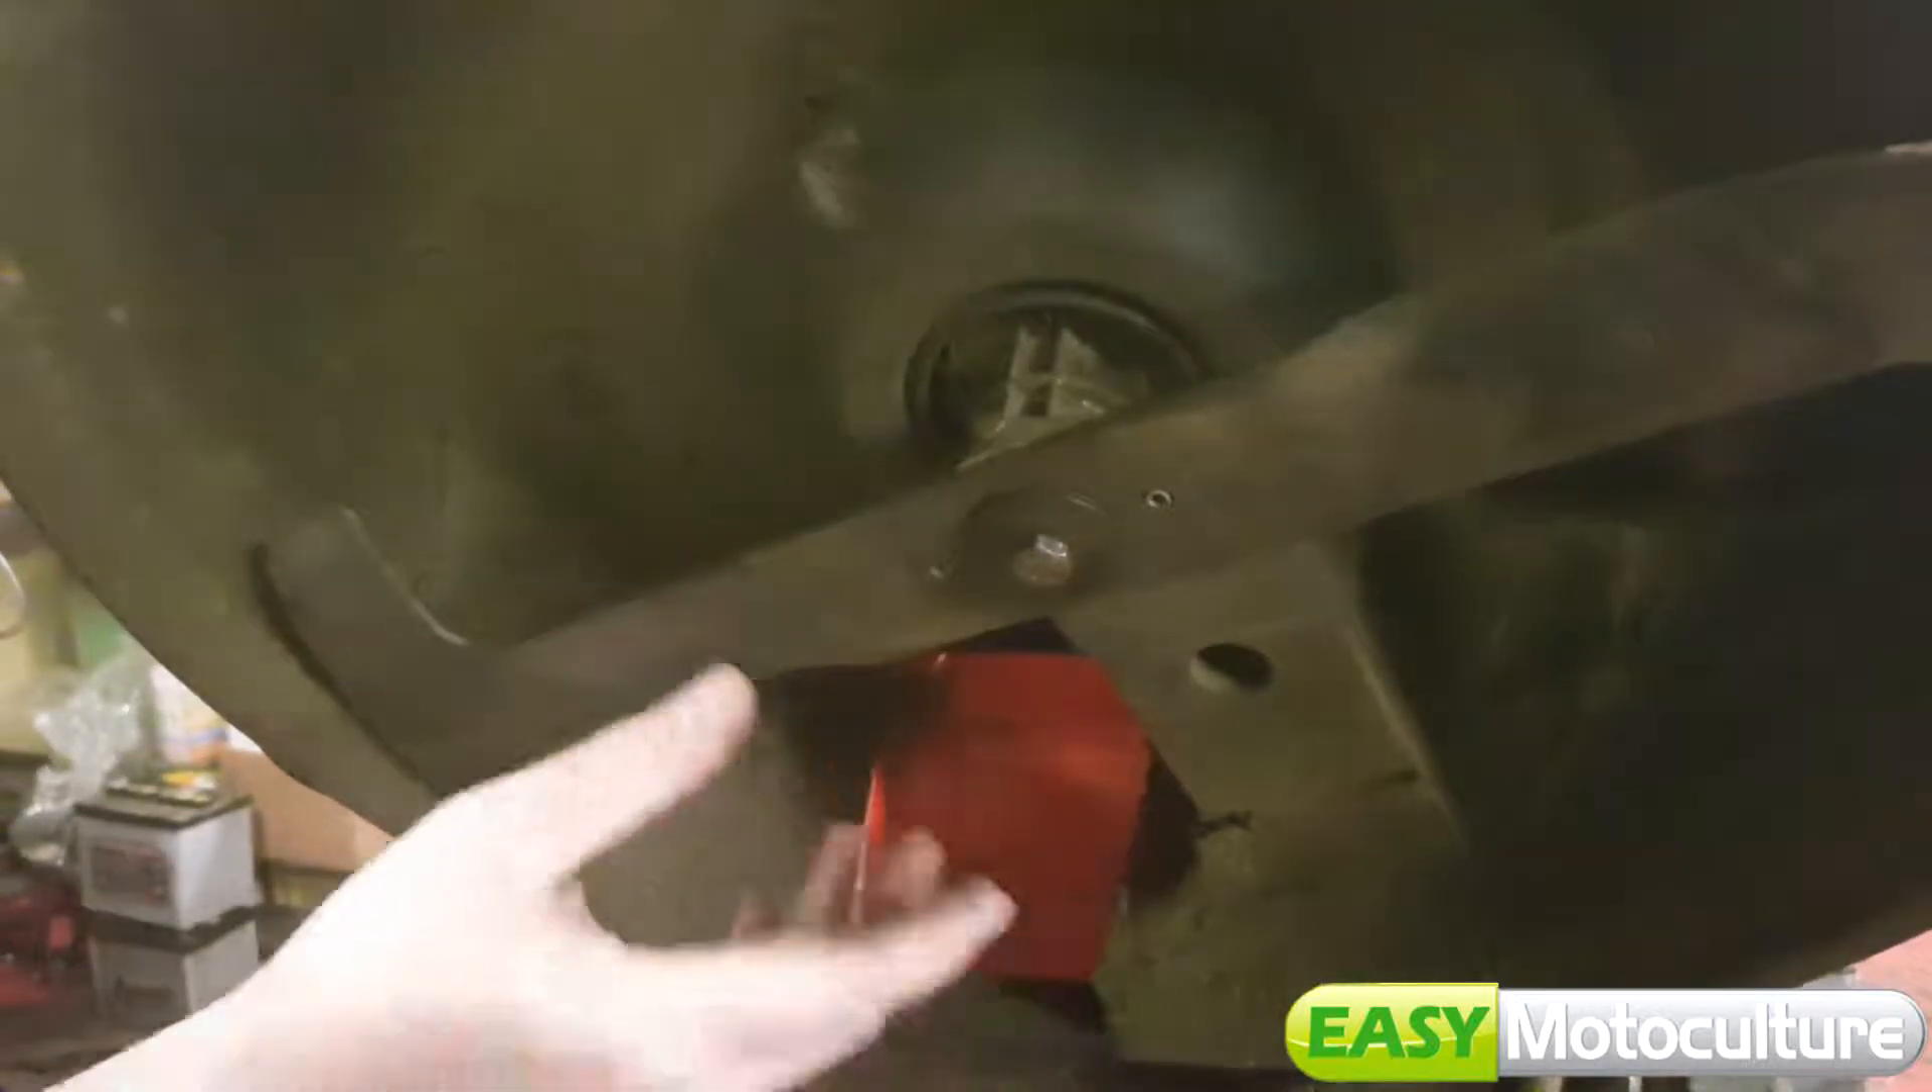Voilà notre lame est reposée donc notre lame est reposée.